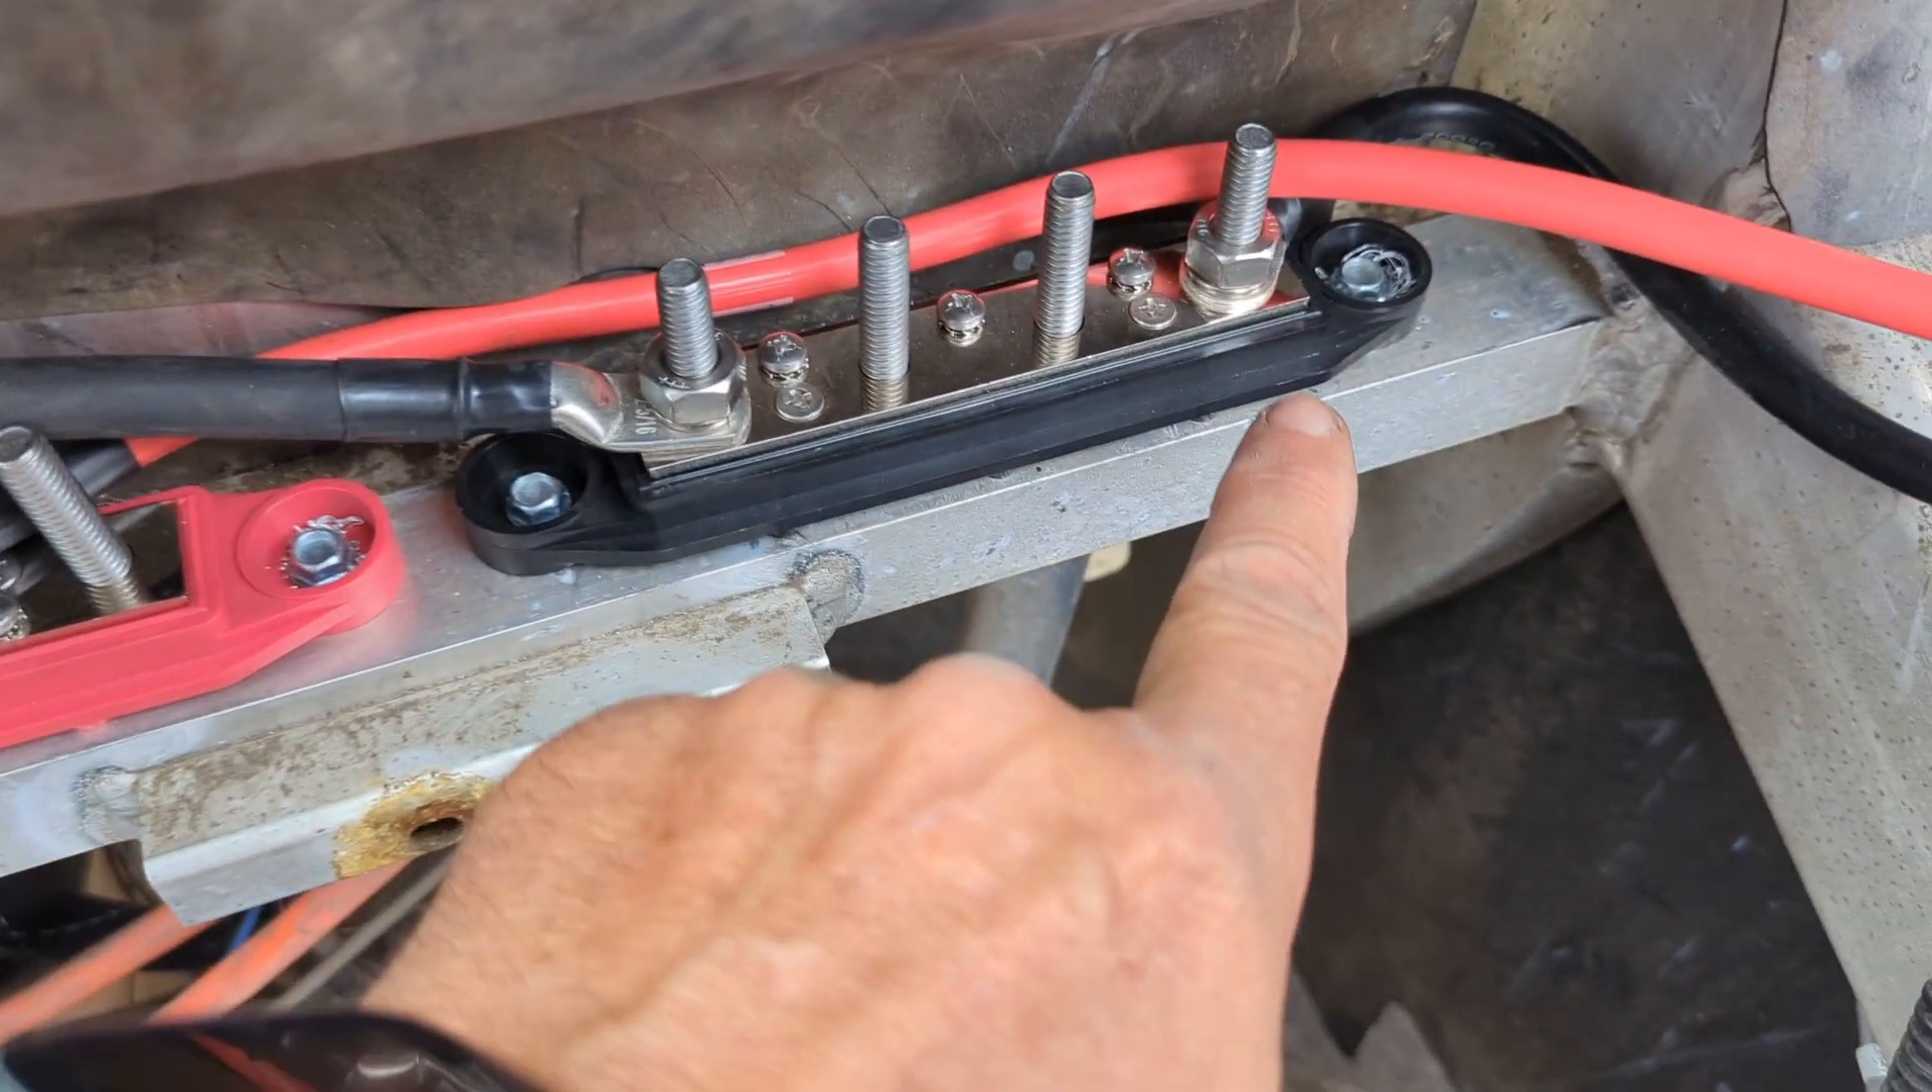We have the big battery cable connection to the front battery connected here and we have it connected here.